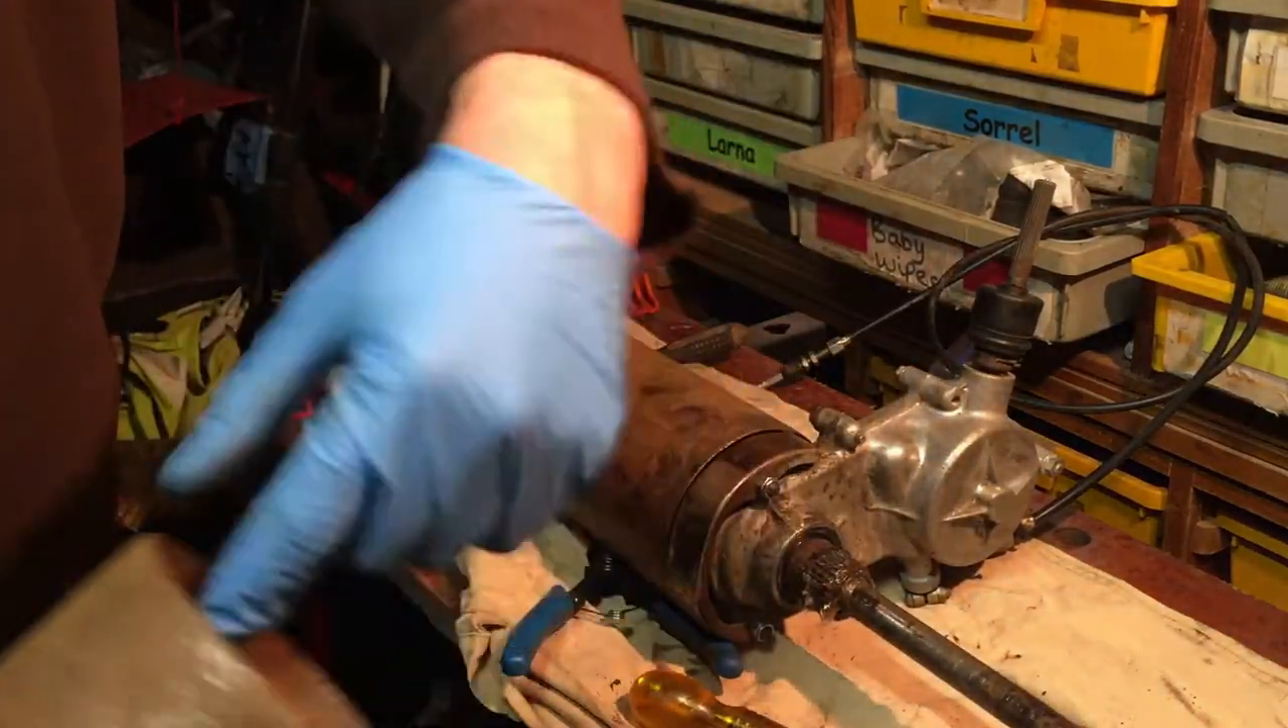We have got the gearbox back on.